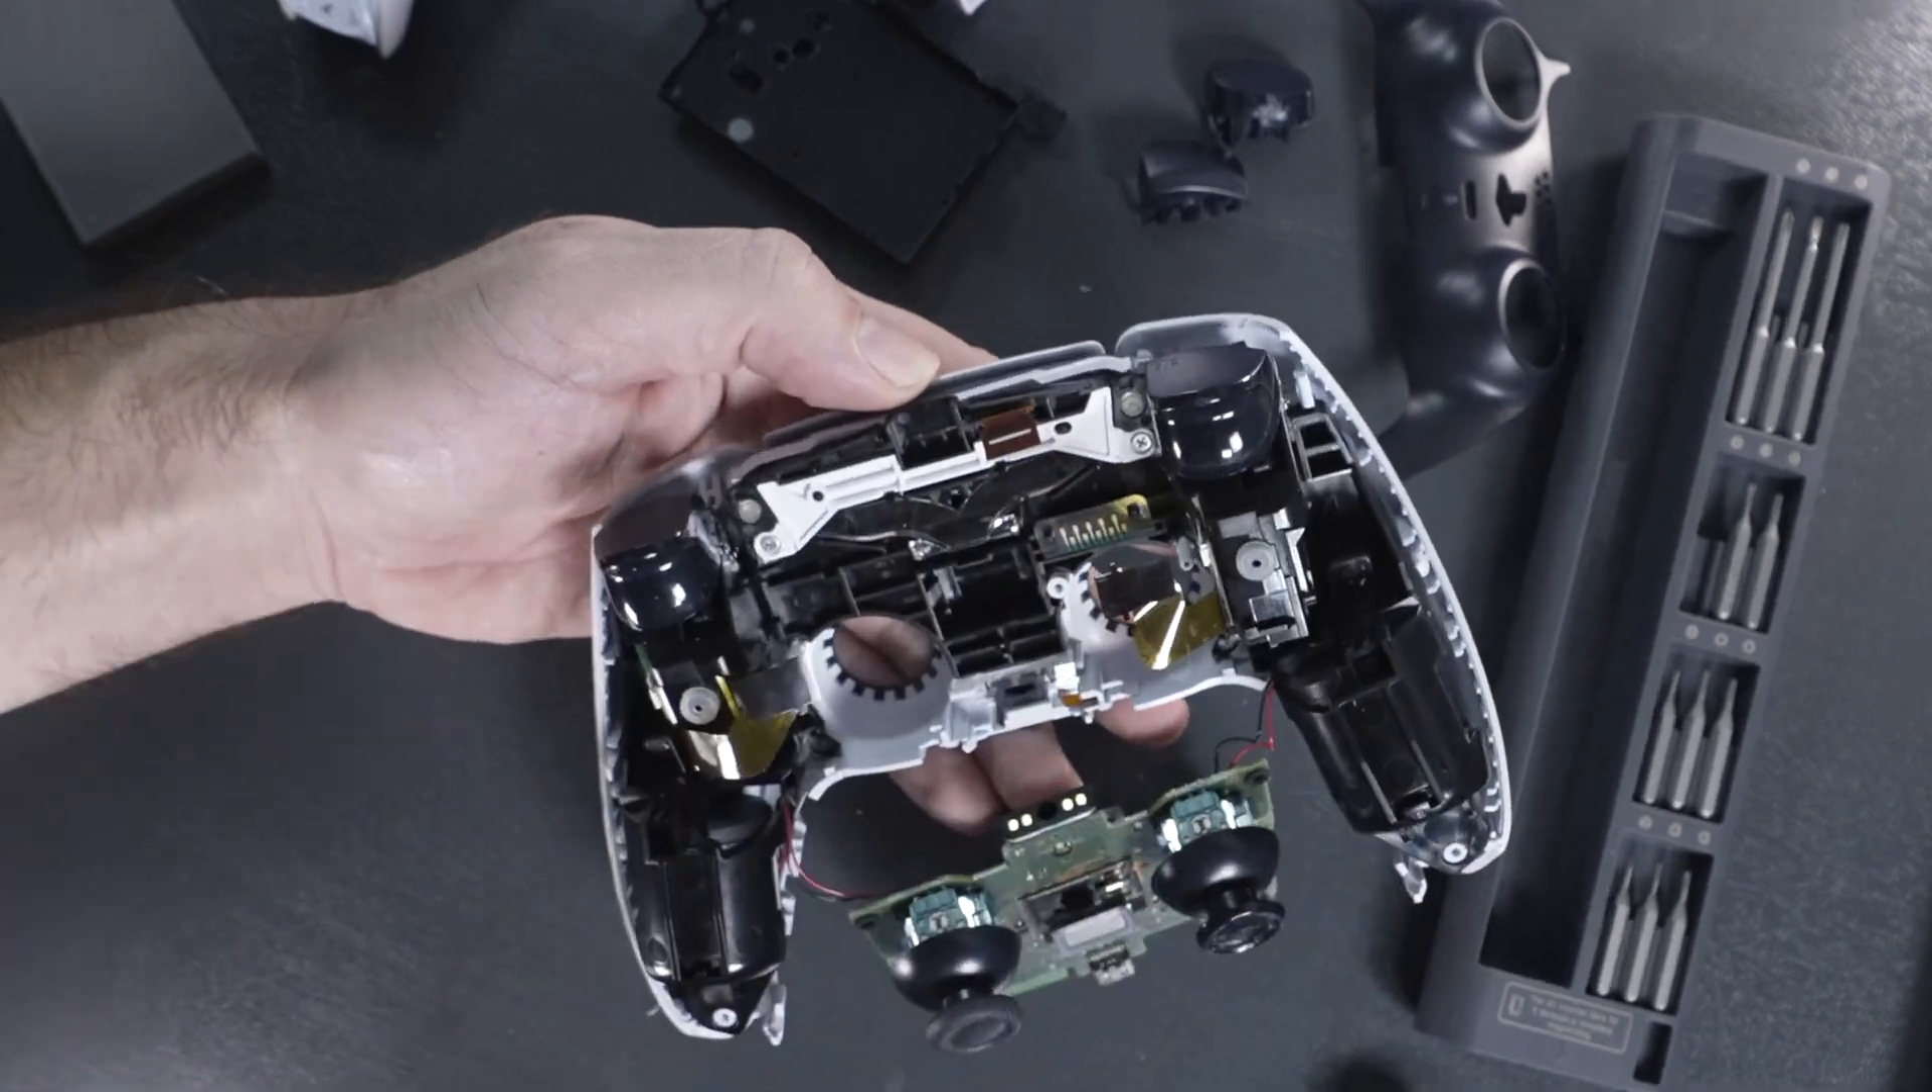And here you guys can see we can finally access our joysticks.